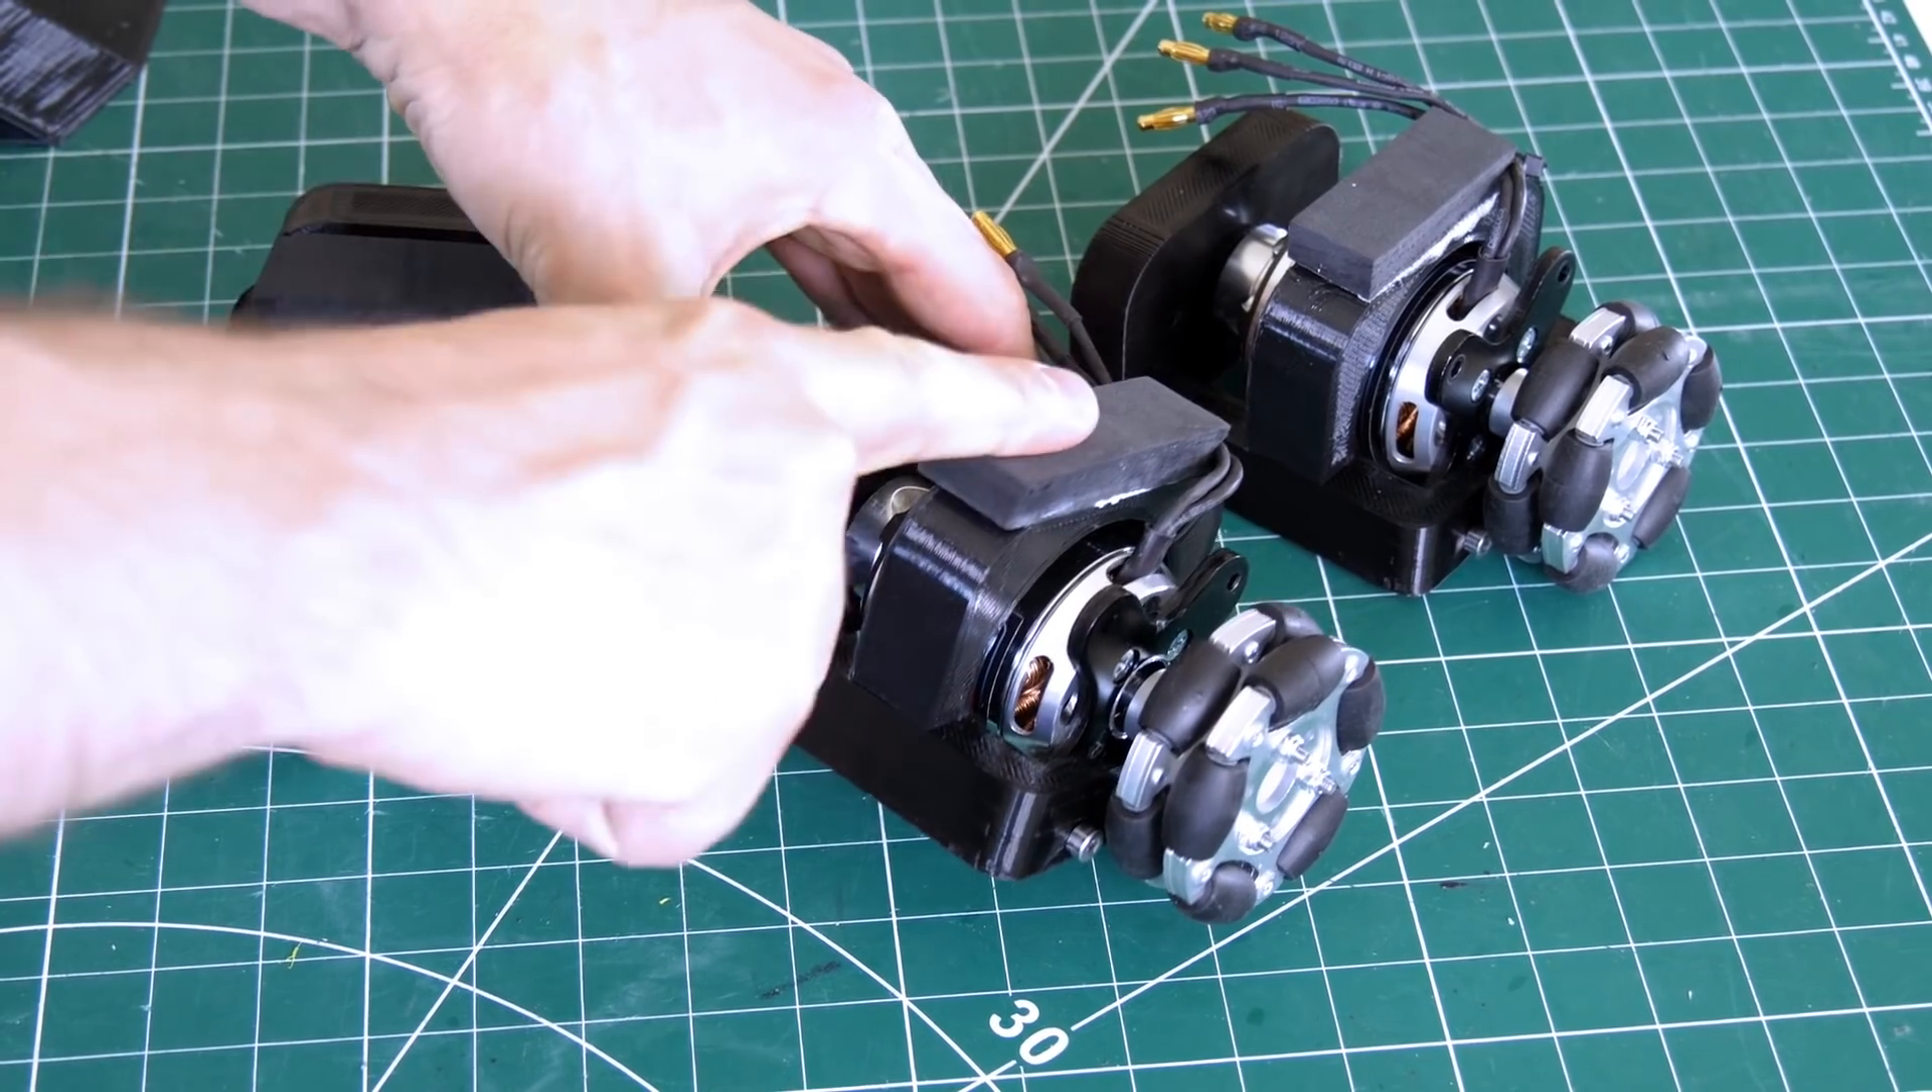So i fitted the motors into their cradles there and each one's got a block of foam on top which is going to act as a cushion for the suspension.